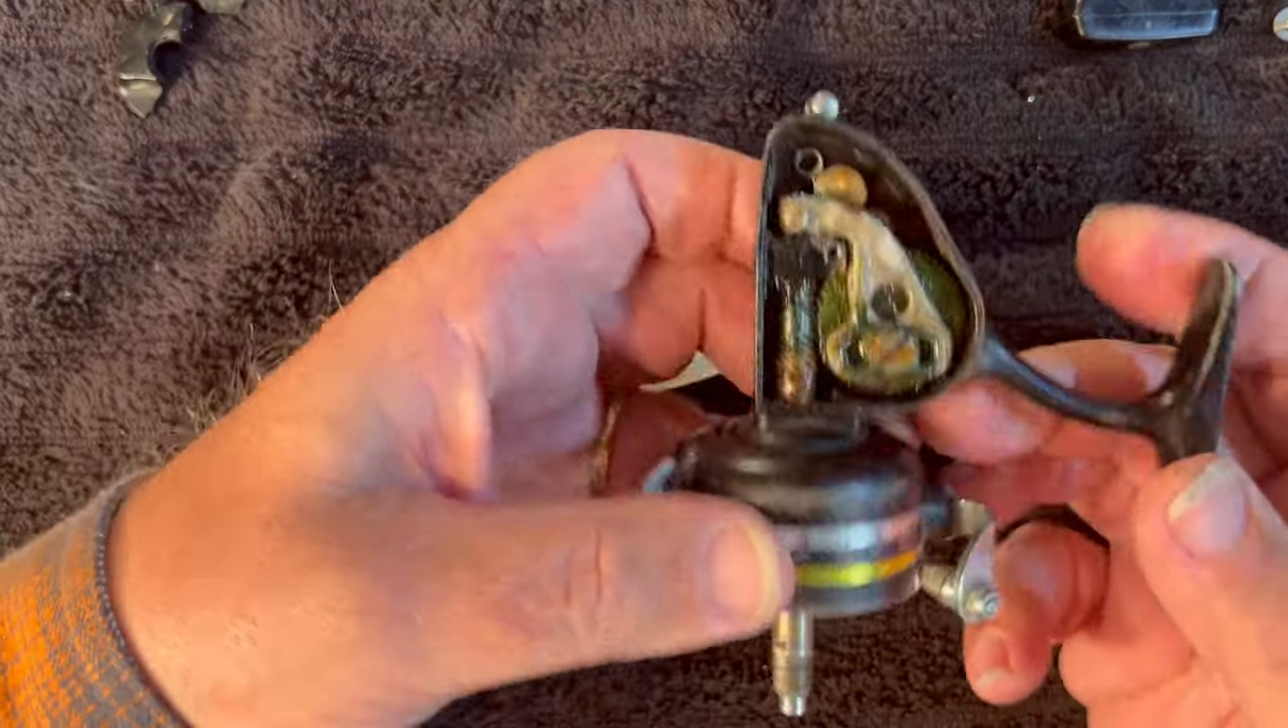So we've got the side cover off.